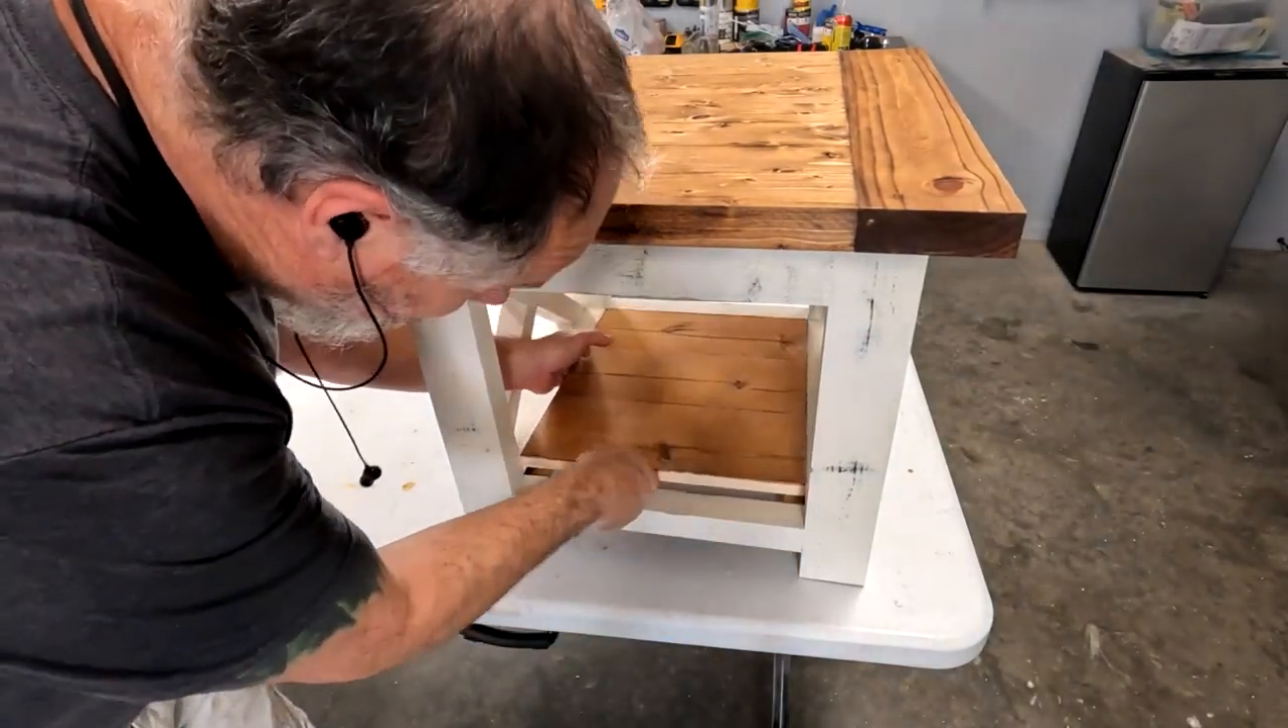Alright so you see my top is on now I'm going to take my bottom slide it in again.